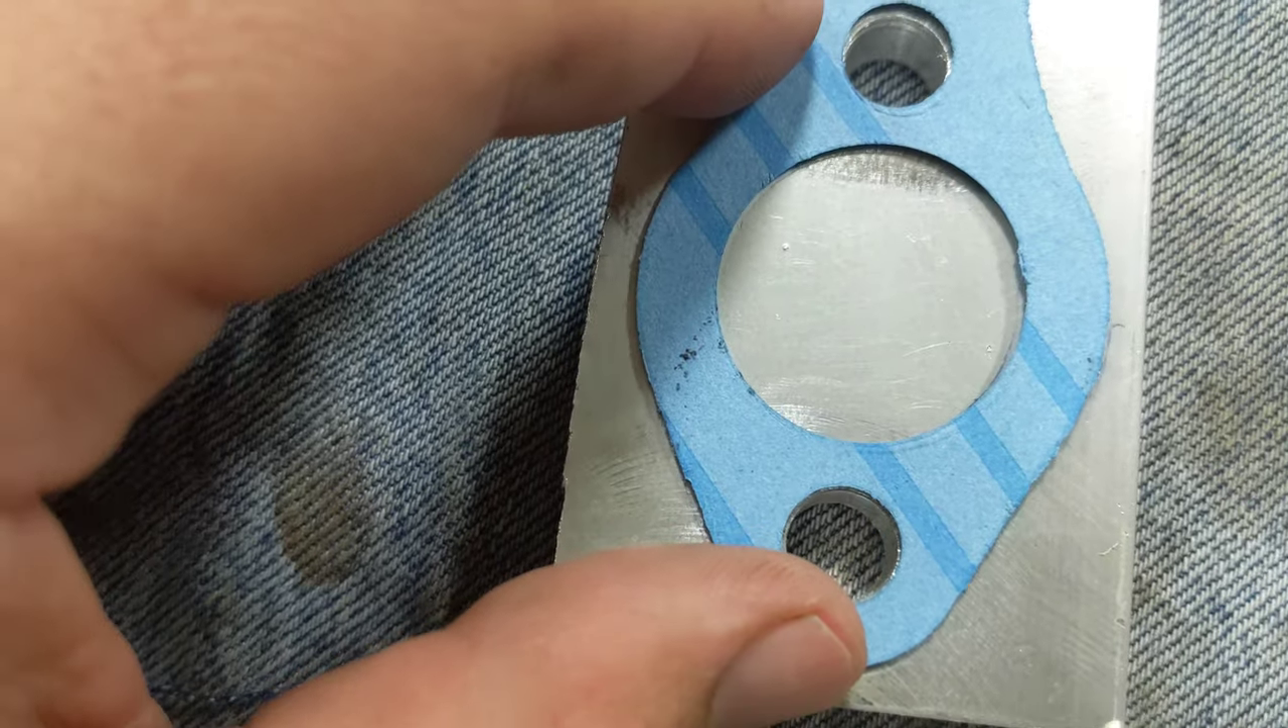And then here is my cover so you can see that fits up real nice.